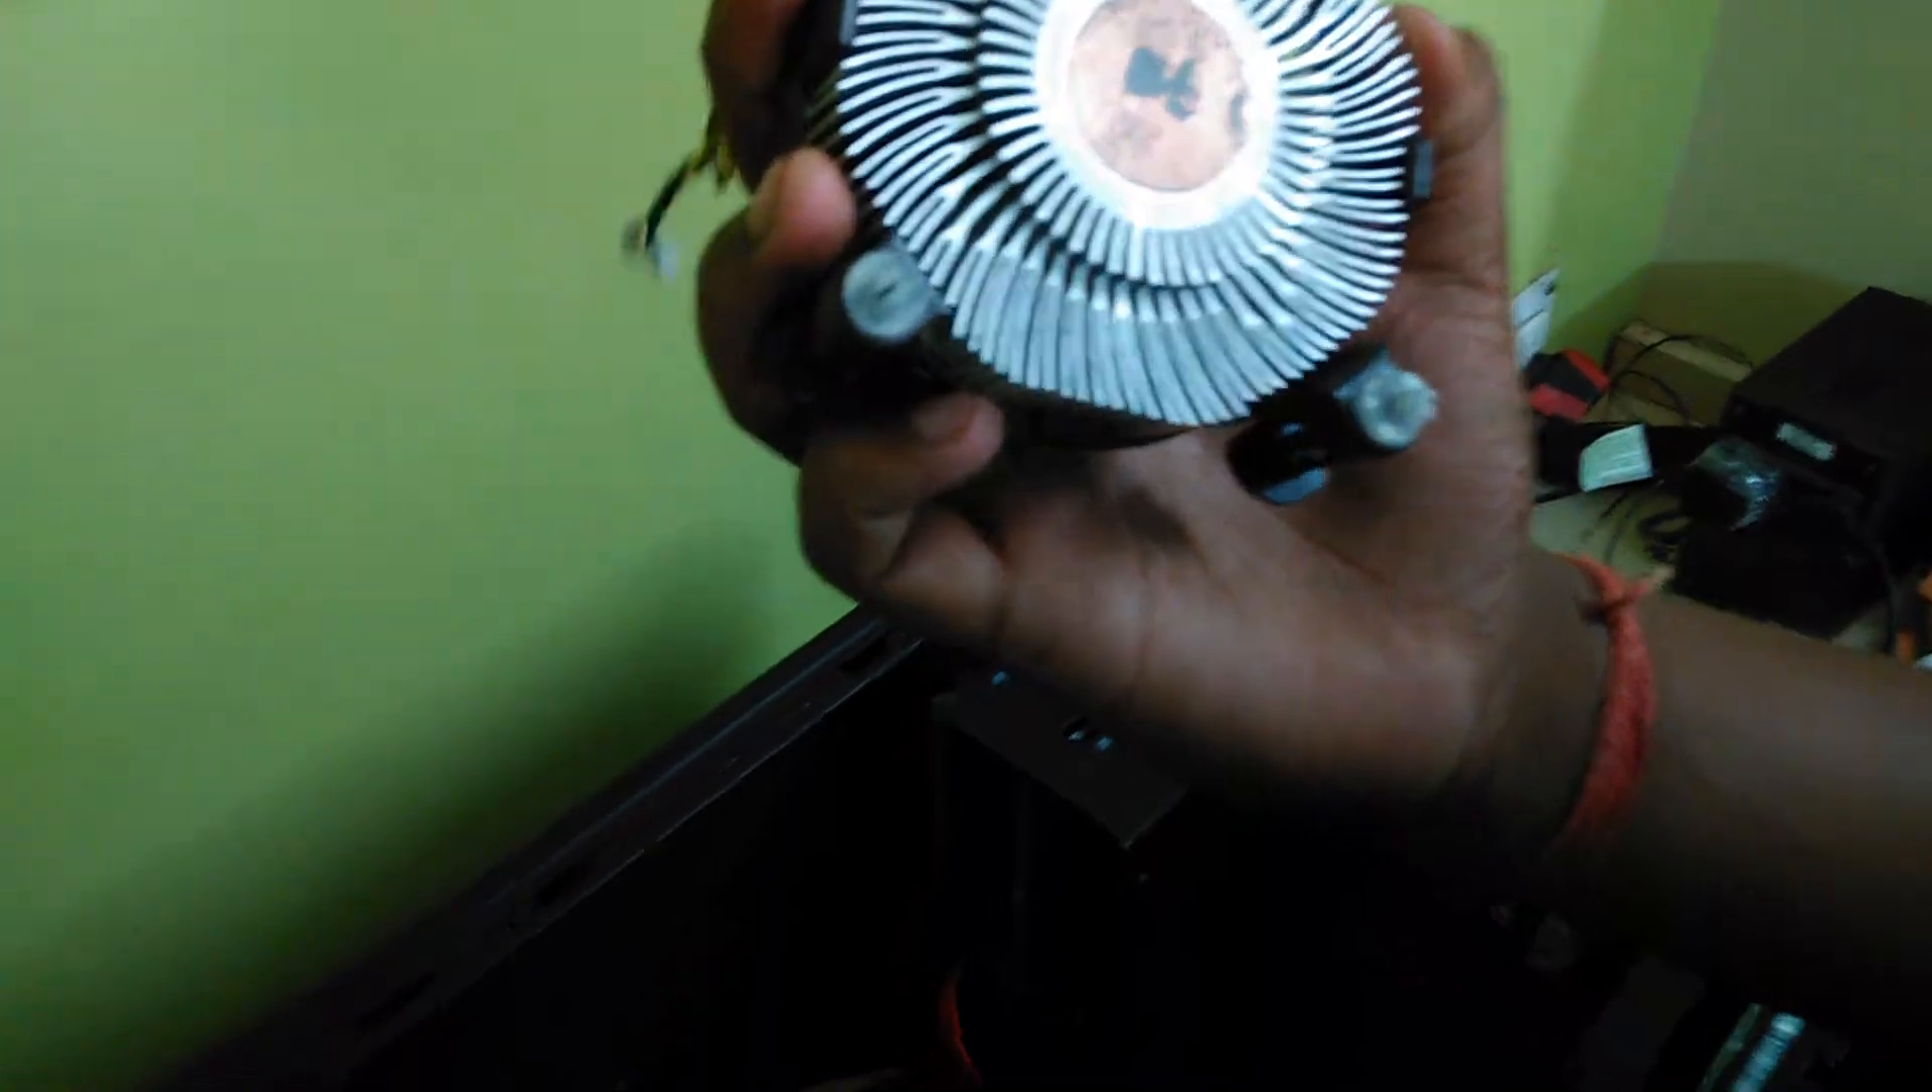You see the cooler will be stuck because of thermal paste and now see the cooler has been removed.